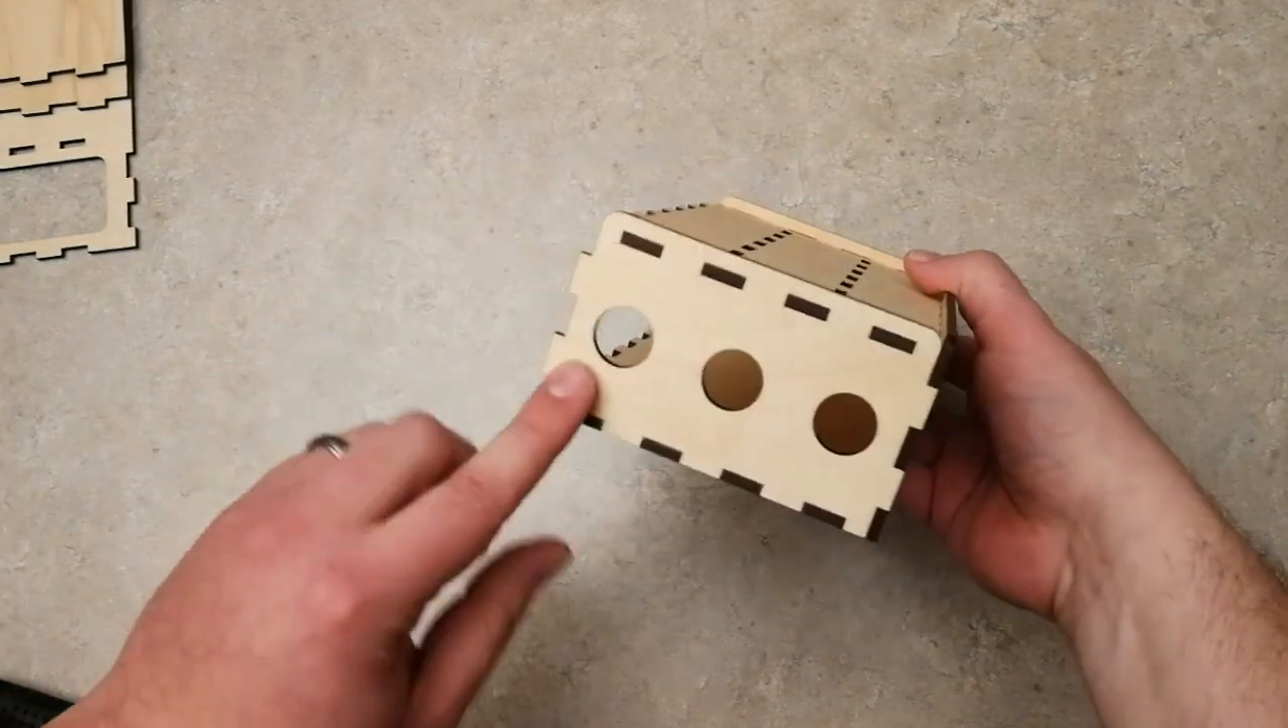So as you guys can see, I've got the entire front of the box assembled.